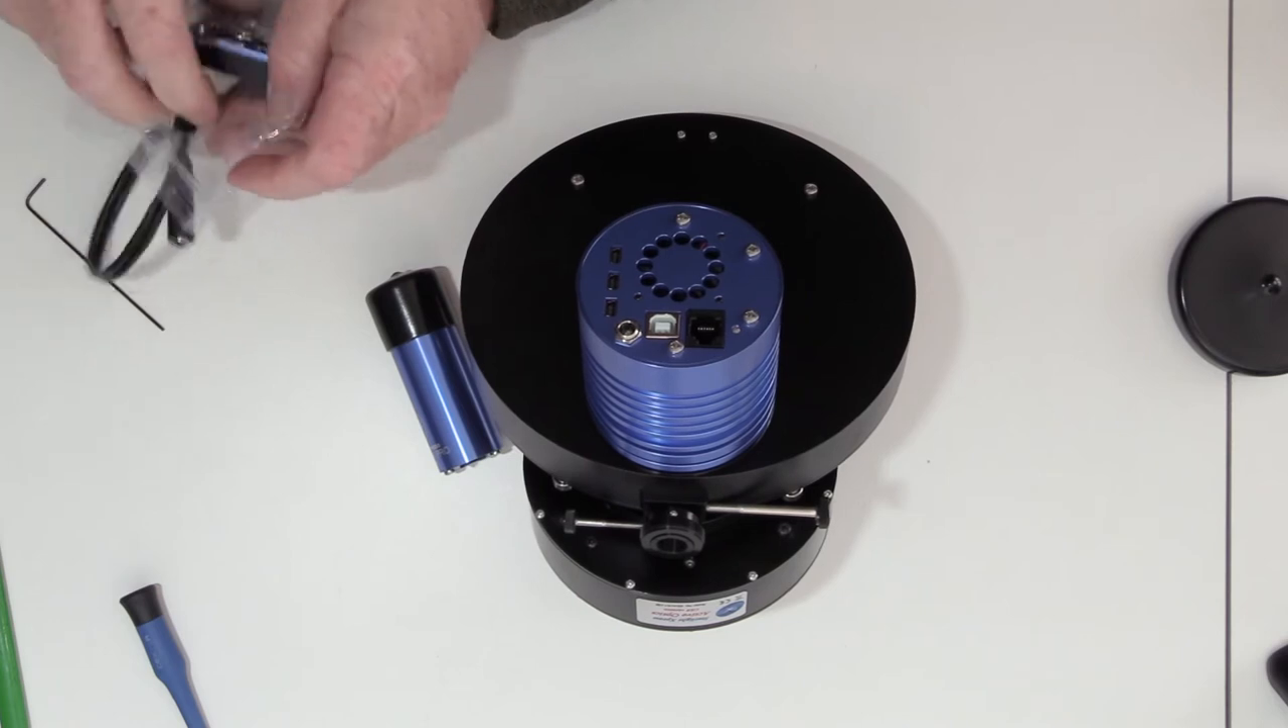Uh, so there's a couple of other bits to do. We've got the auxiliary fan to go on.